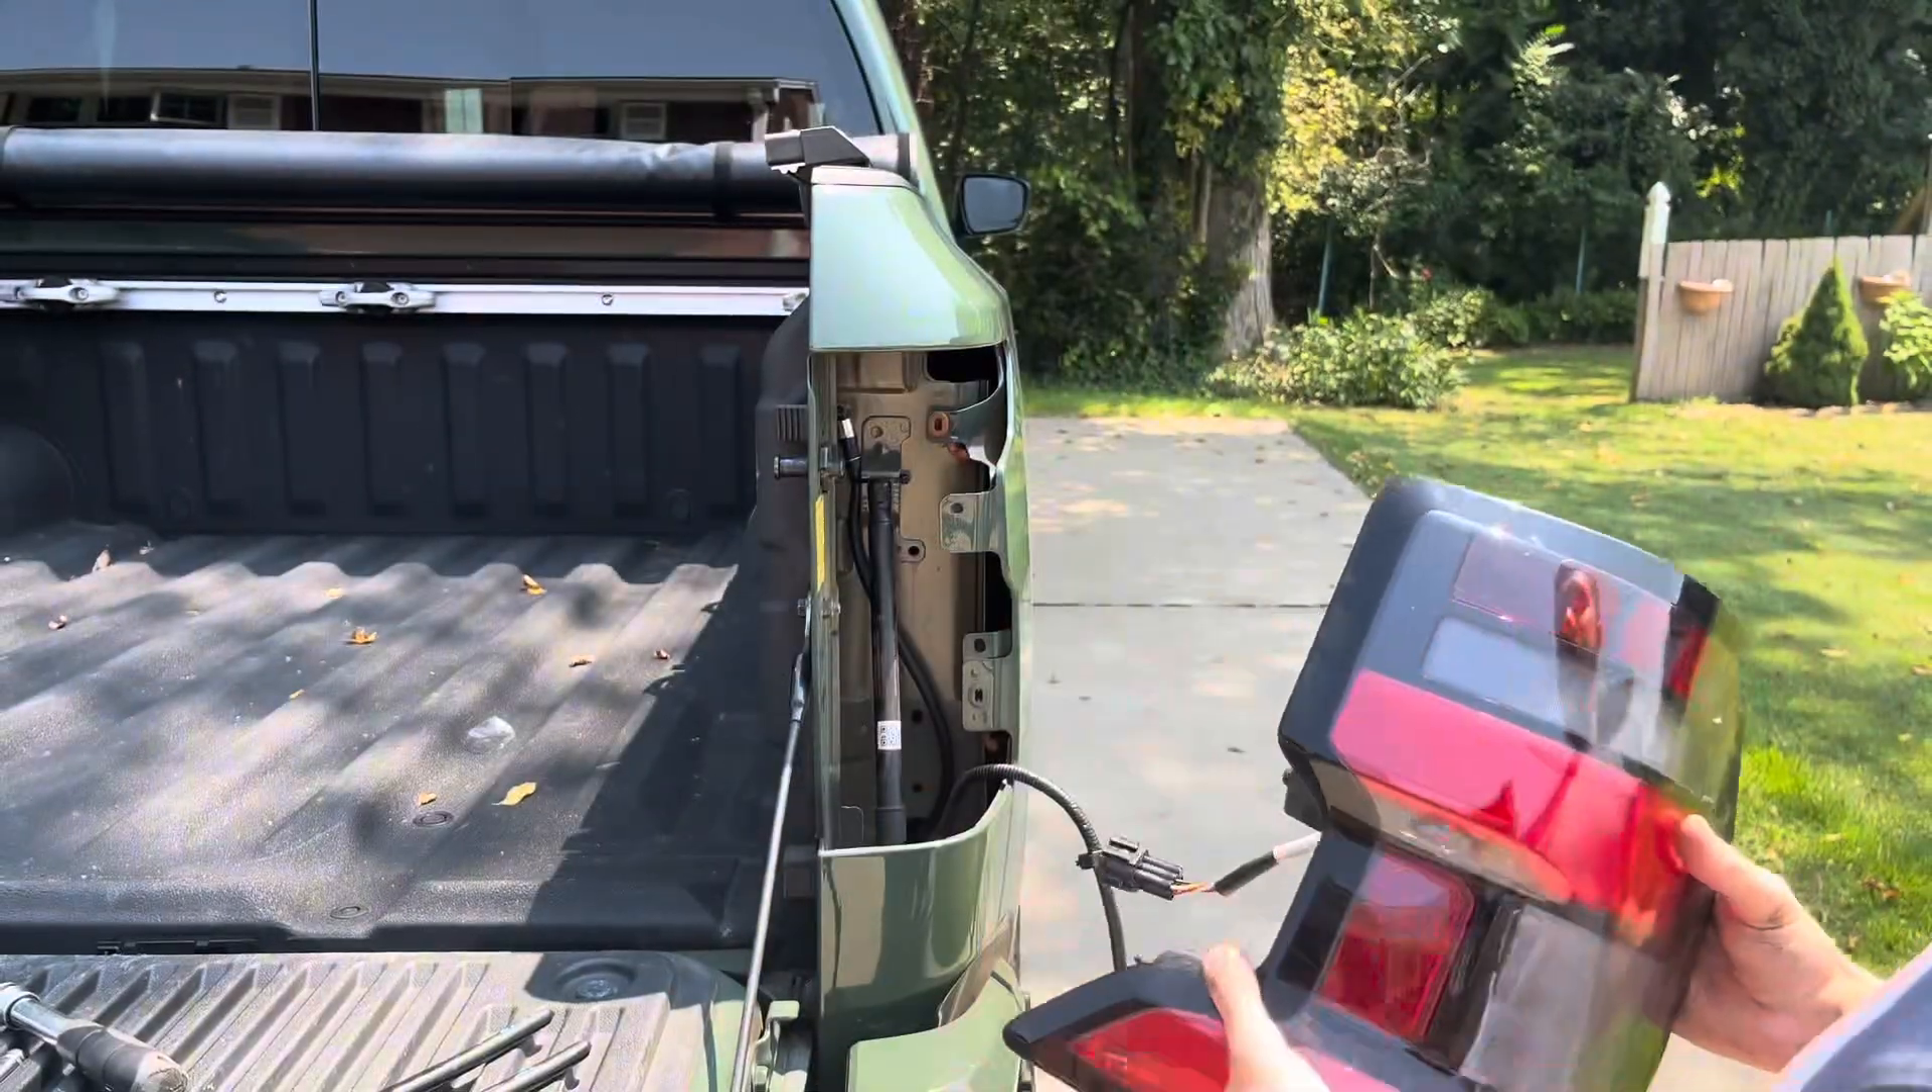Now all that's left to do is to throw this tail light back in.